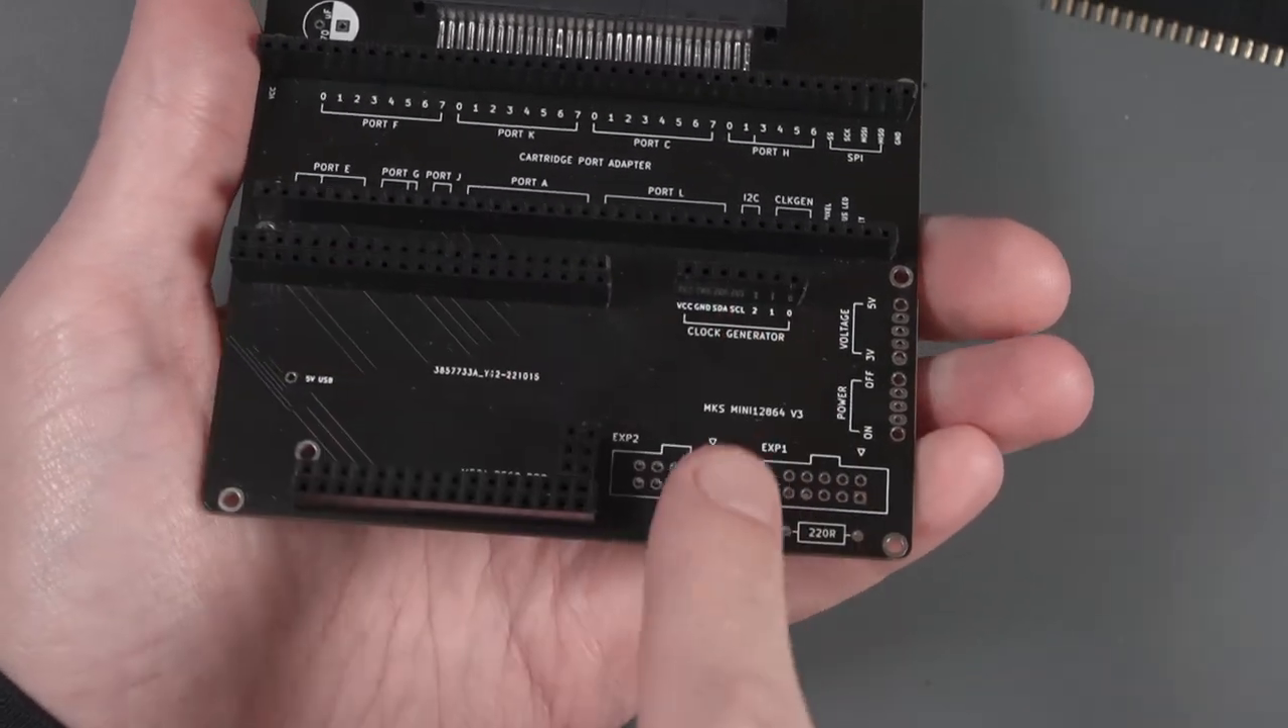I populated the rest of the female pin headers.